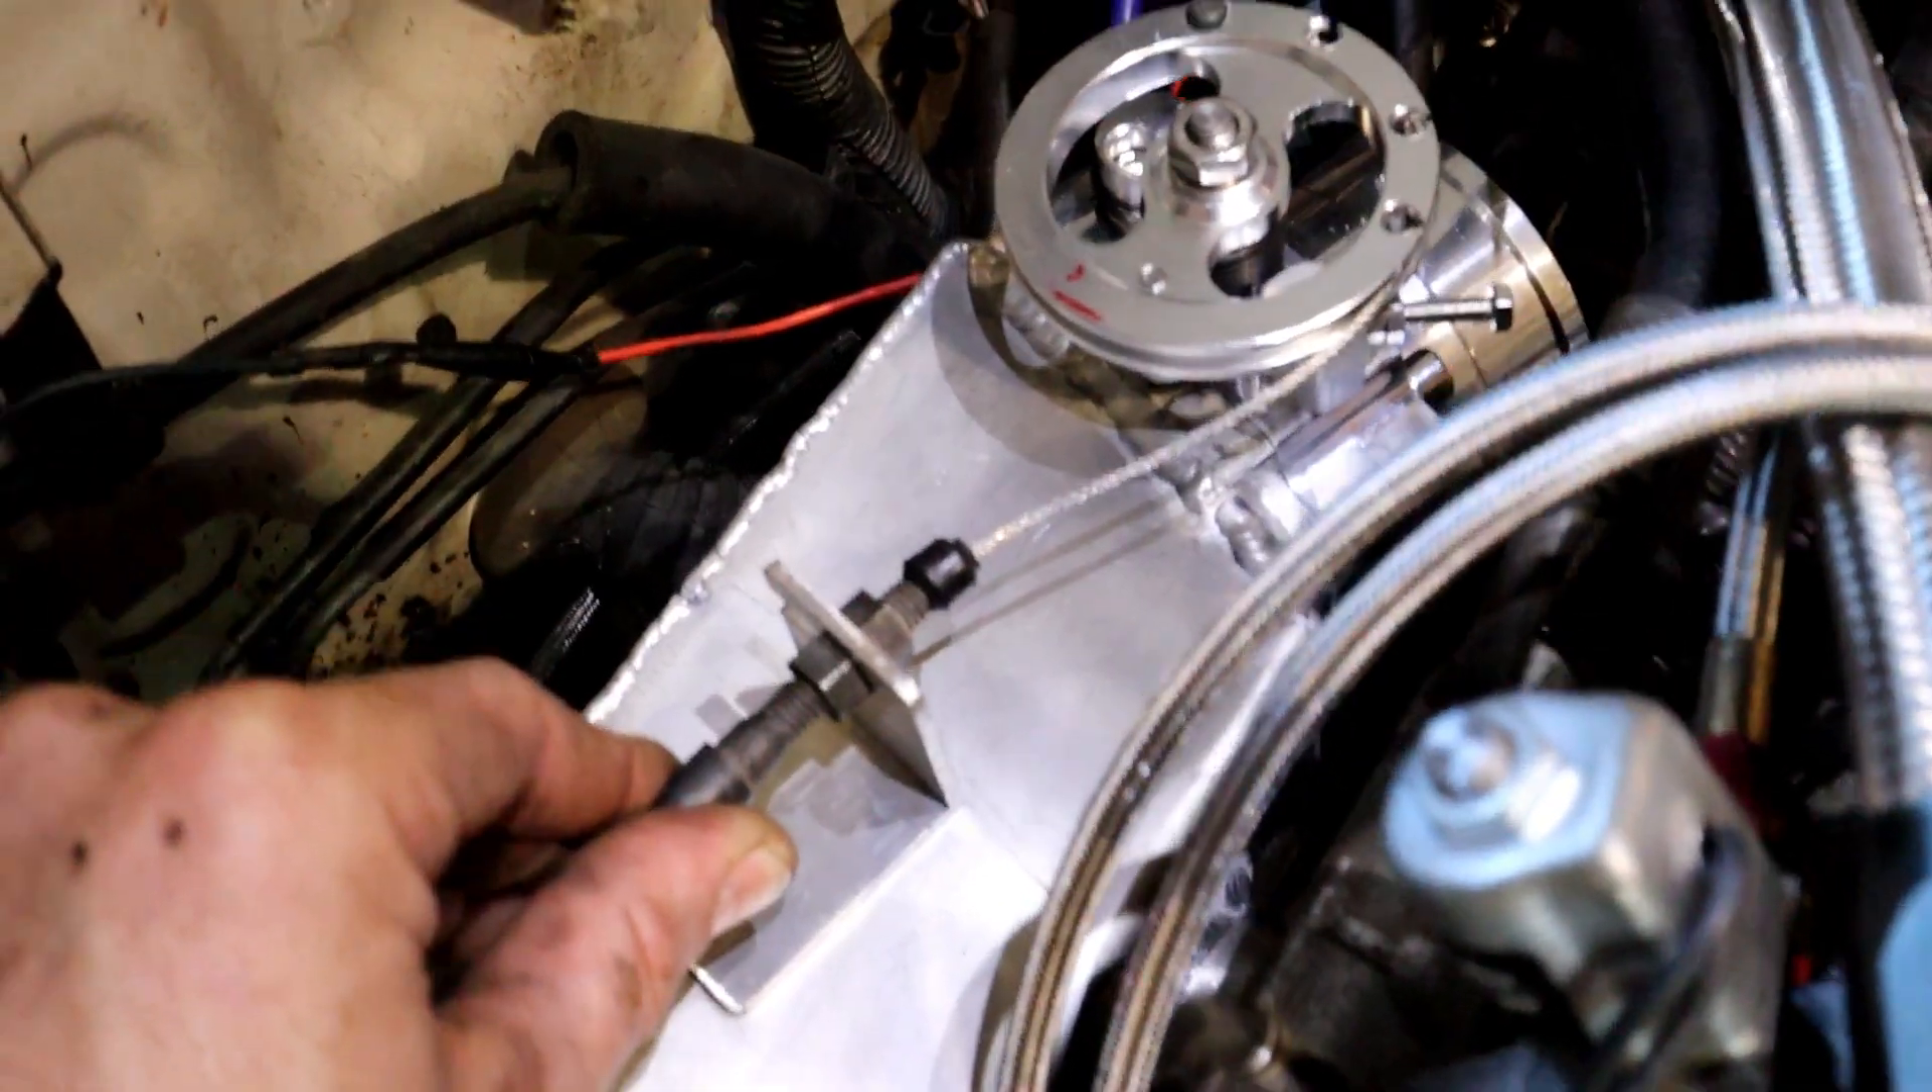So the manifold's on, put the cable on.